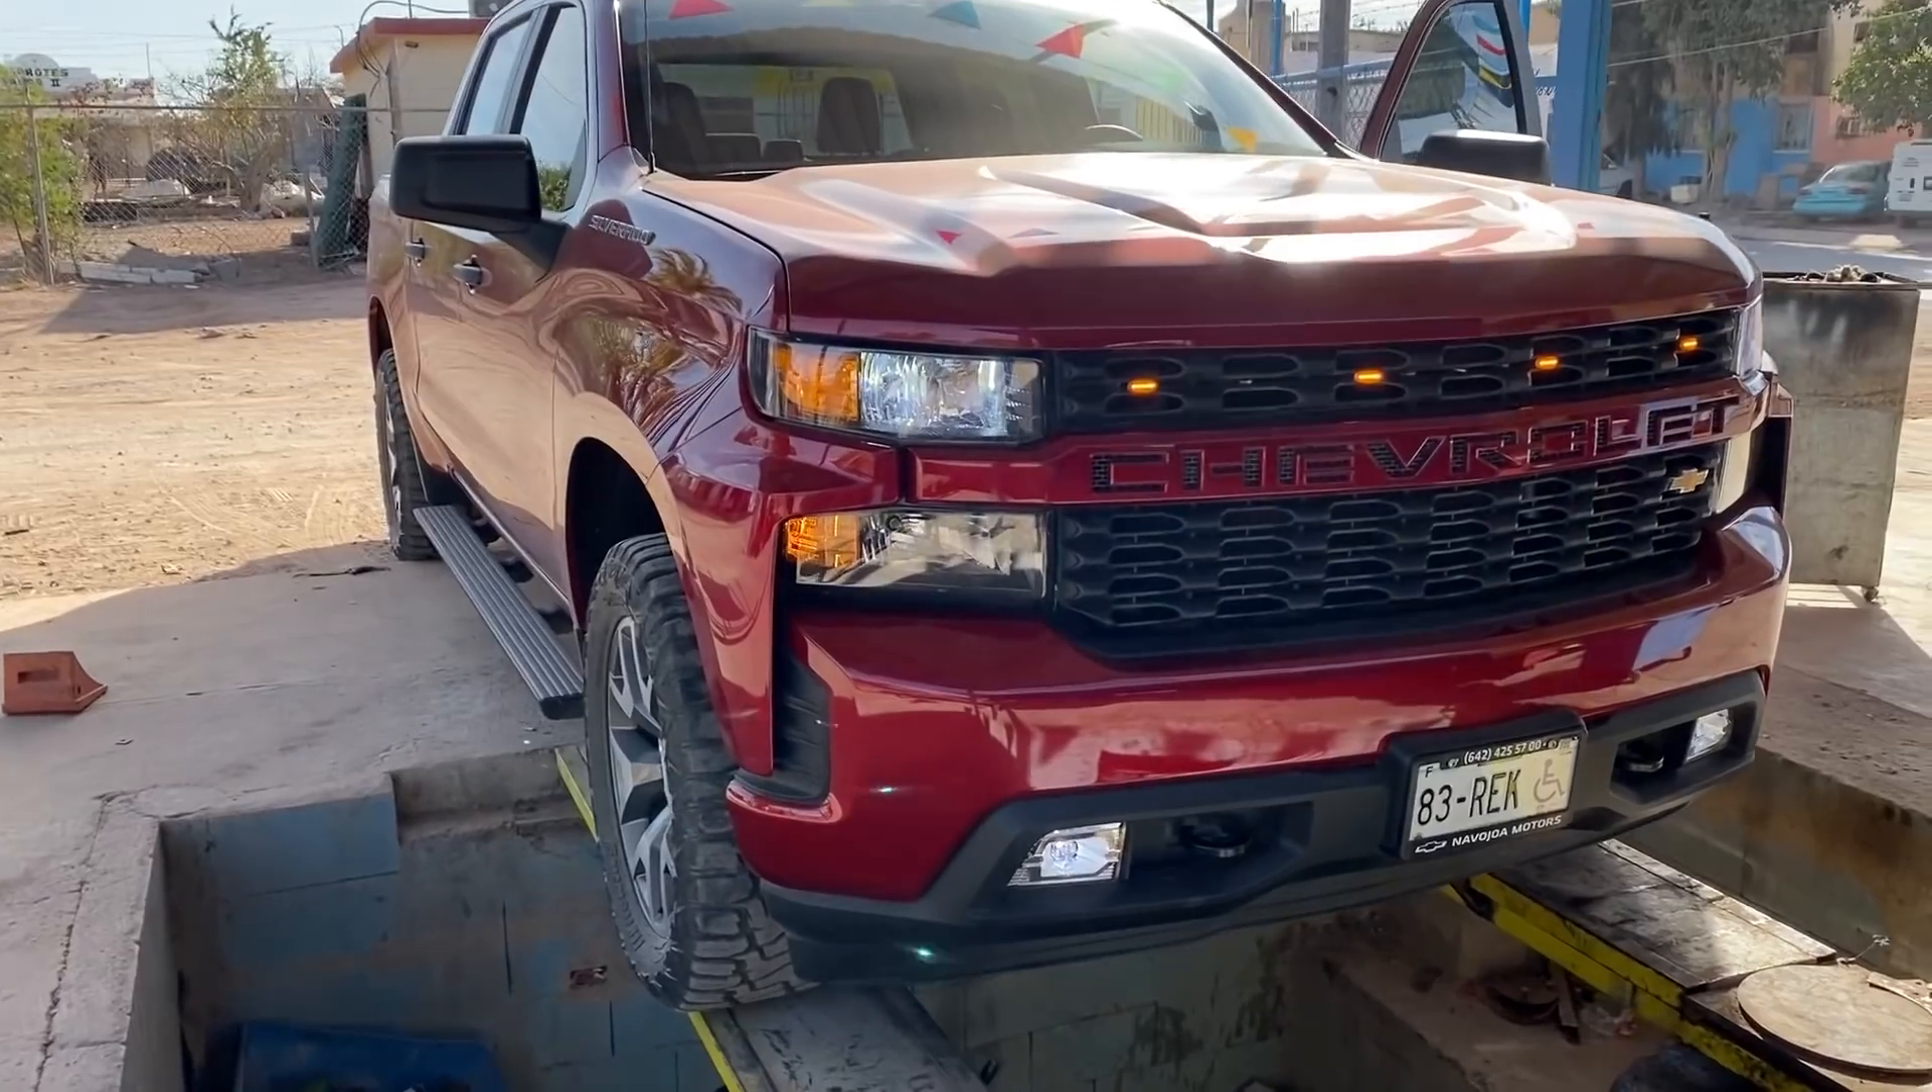Aquí ya acabo de instalar todo la parrilla todos los plásticos que le hacían falta.